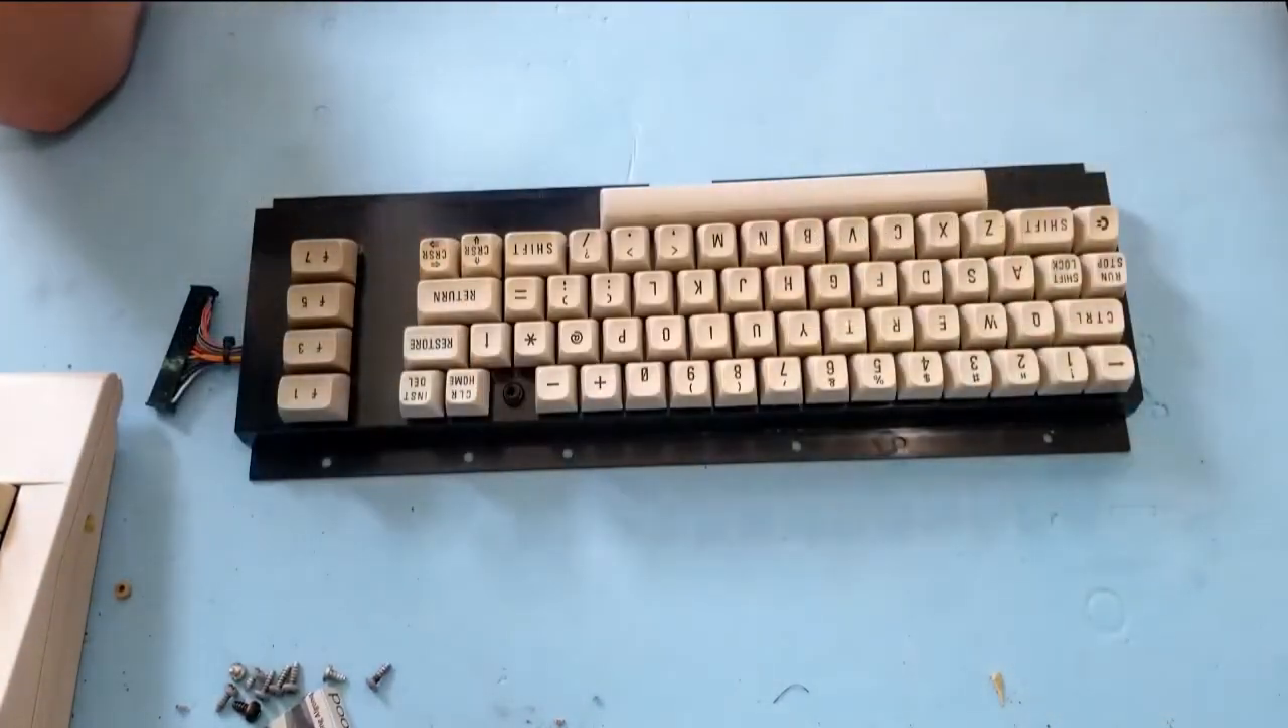Yeah, I know we're still missing one keycap.